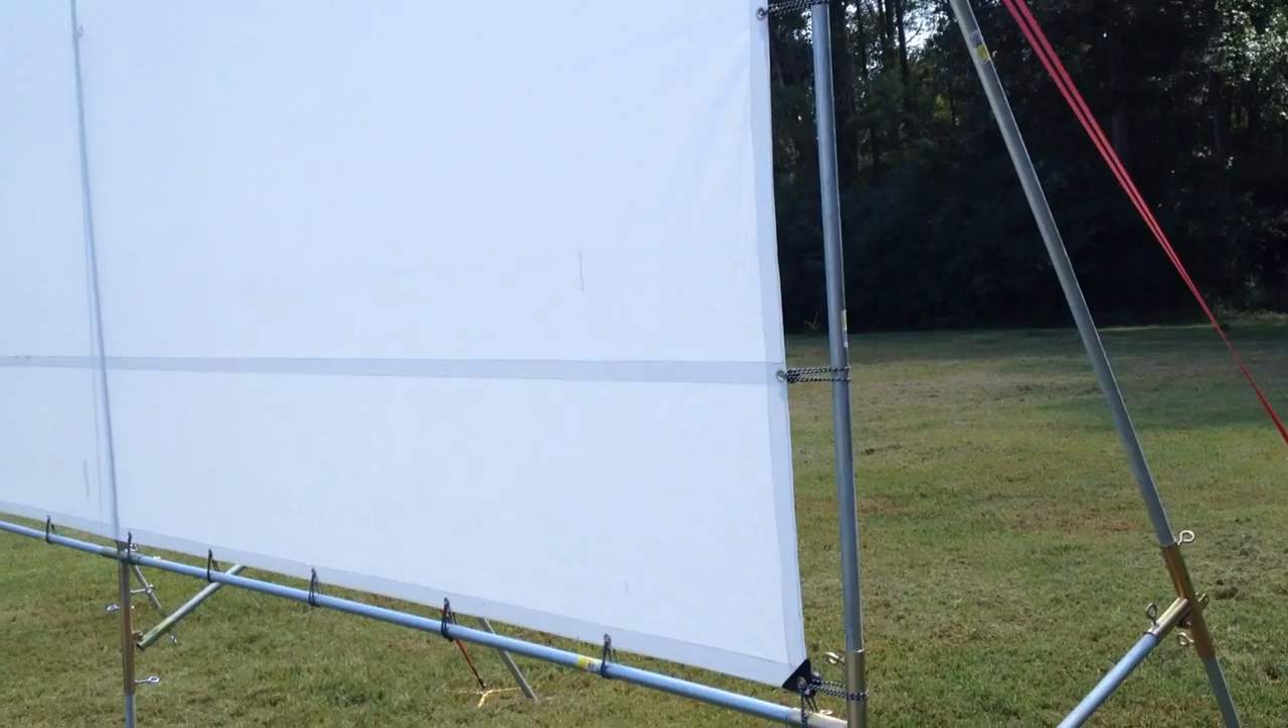The screen is back on now.